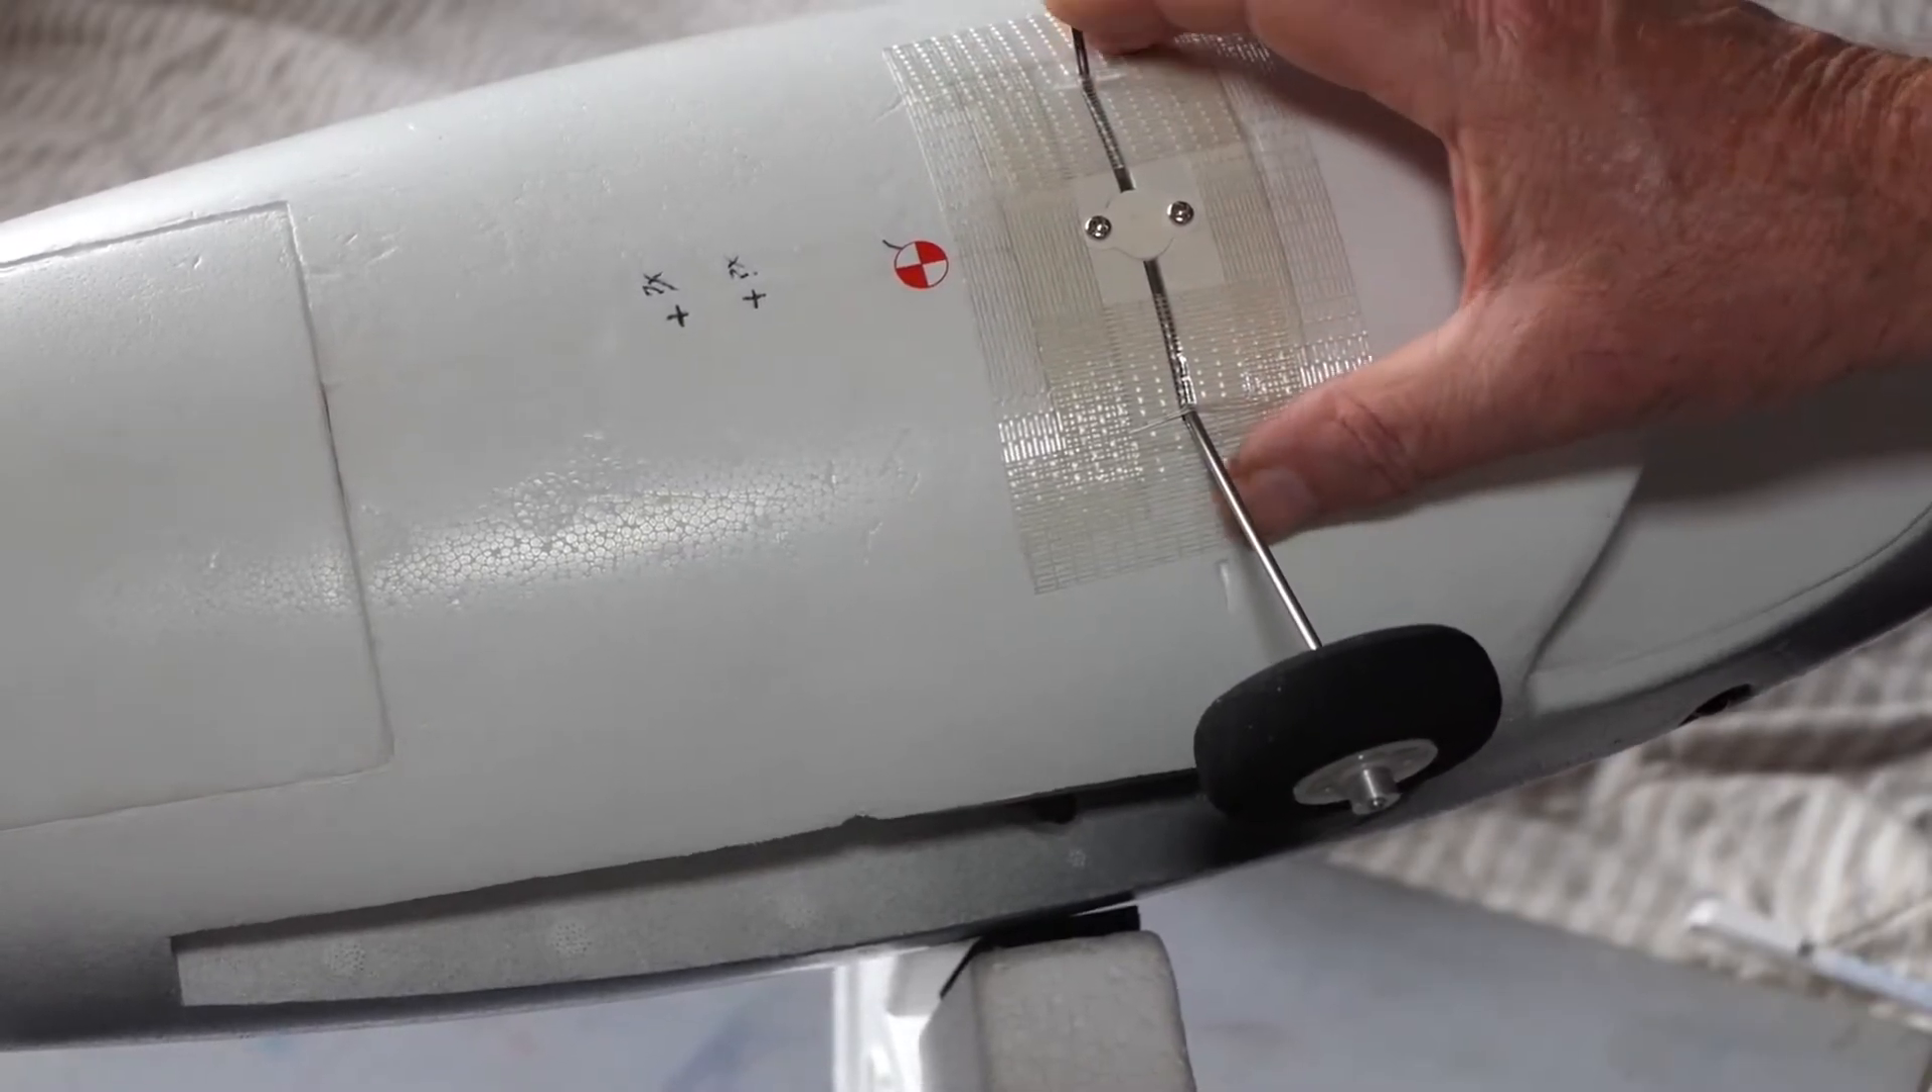I've taped around the wheel support just to give it a little extra help and I've marked the center of gravity.